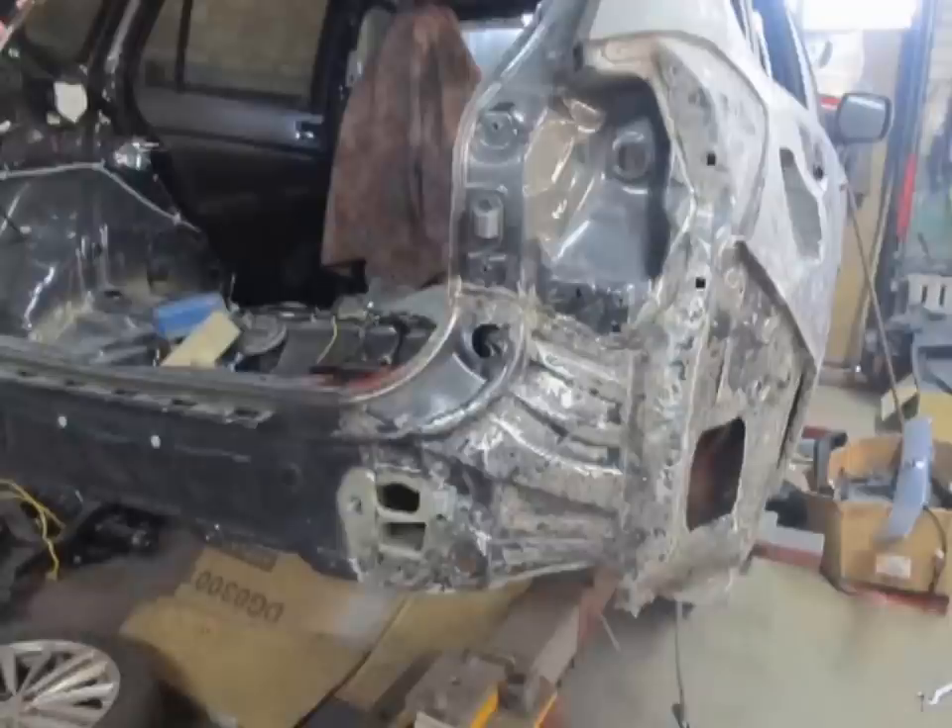Все сварил, все зачистил. Осталось примерить бамперы и фонари.